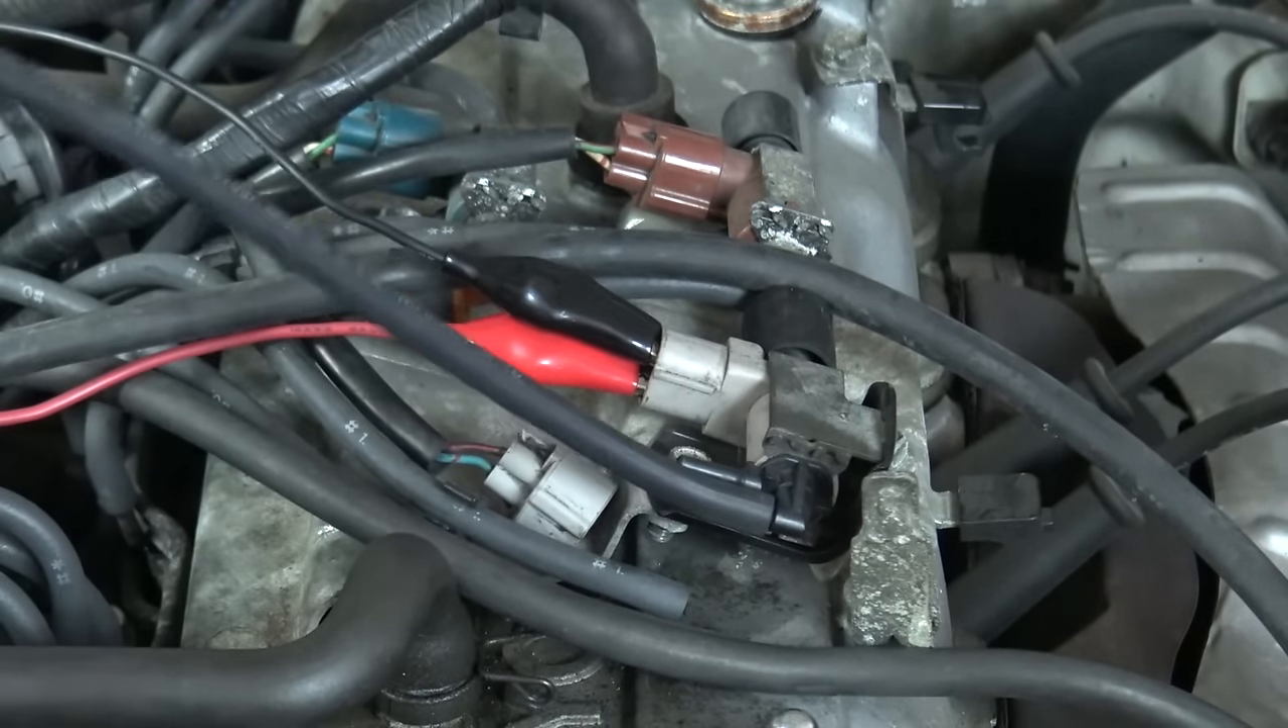I've just got the valve. I've got two jumper wires connected to it.